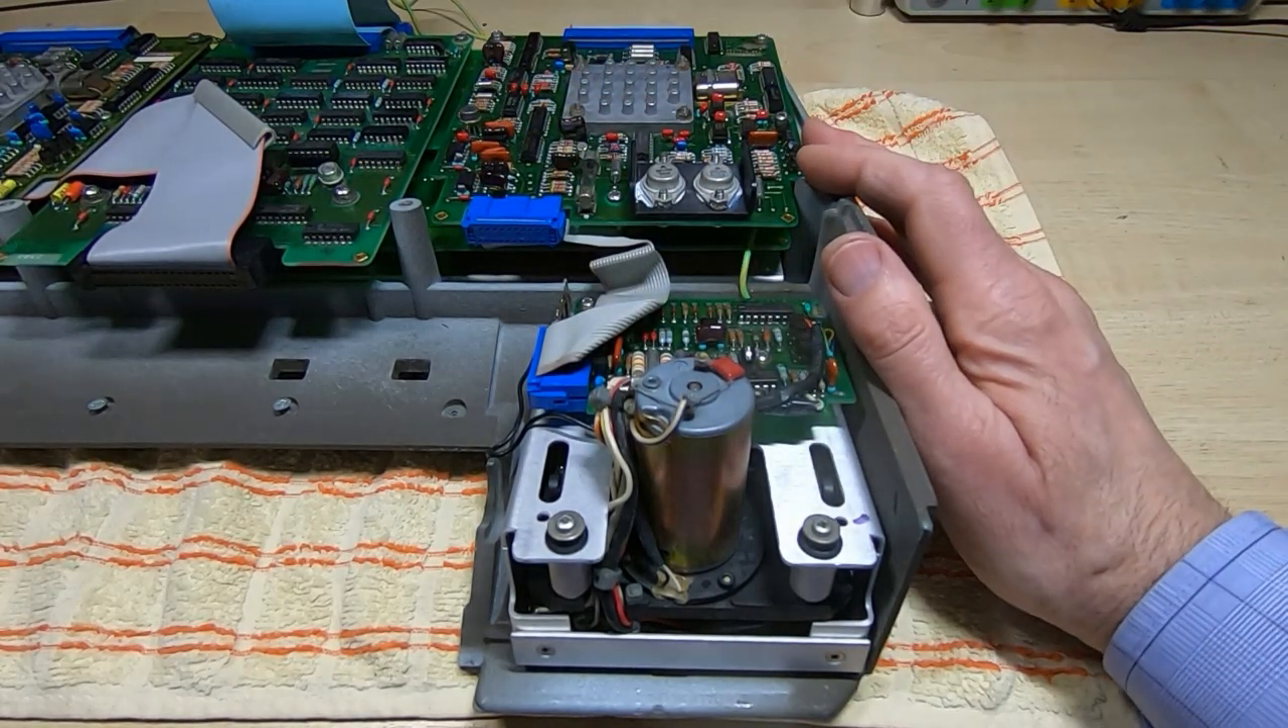So that's the tape drive refitted all the screws are in everything's secure and so in the next video we'll attach this to the machine and see if these drives now actually work.